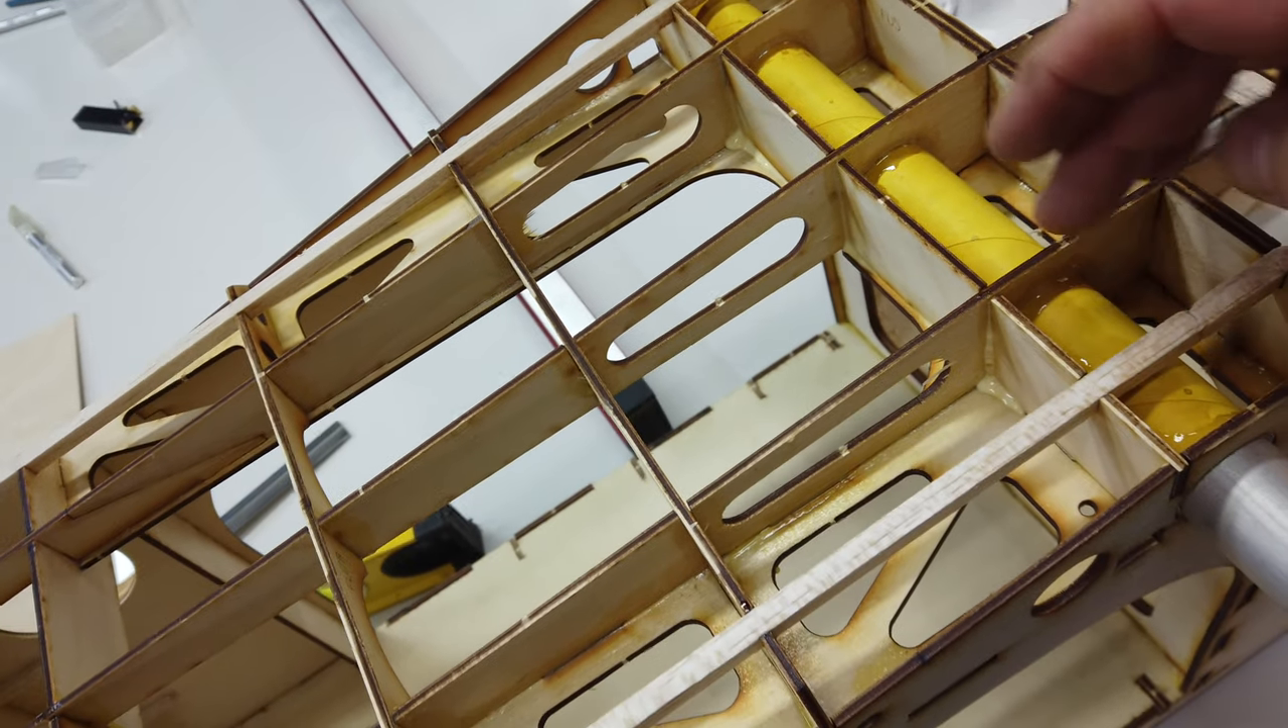All righty guys we got the woodwork all installed.